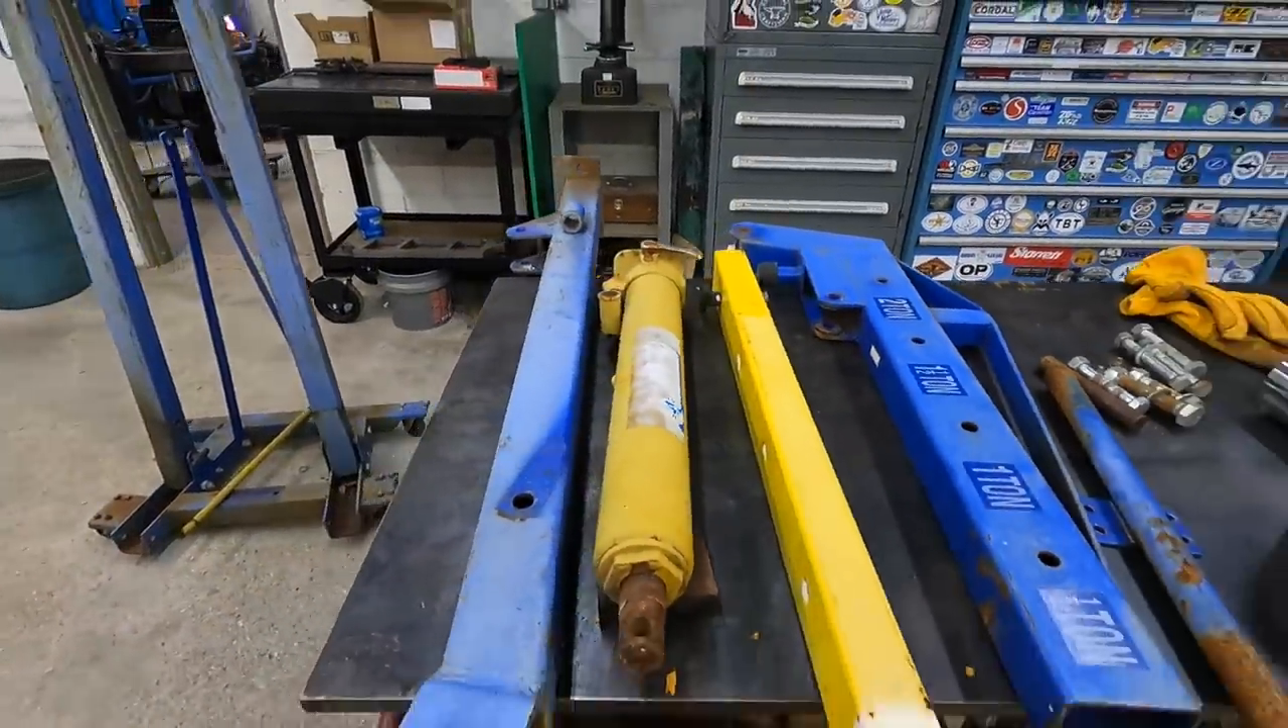We've got the engine lift all taken apart here.